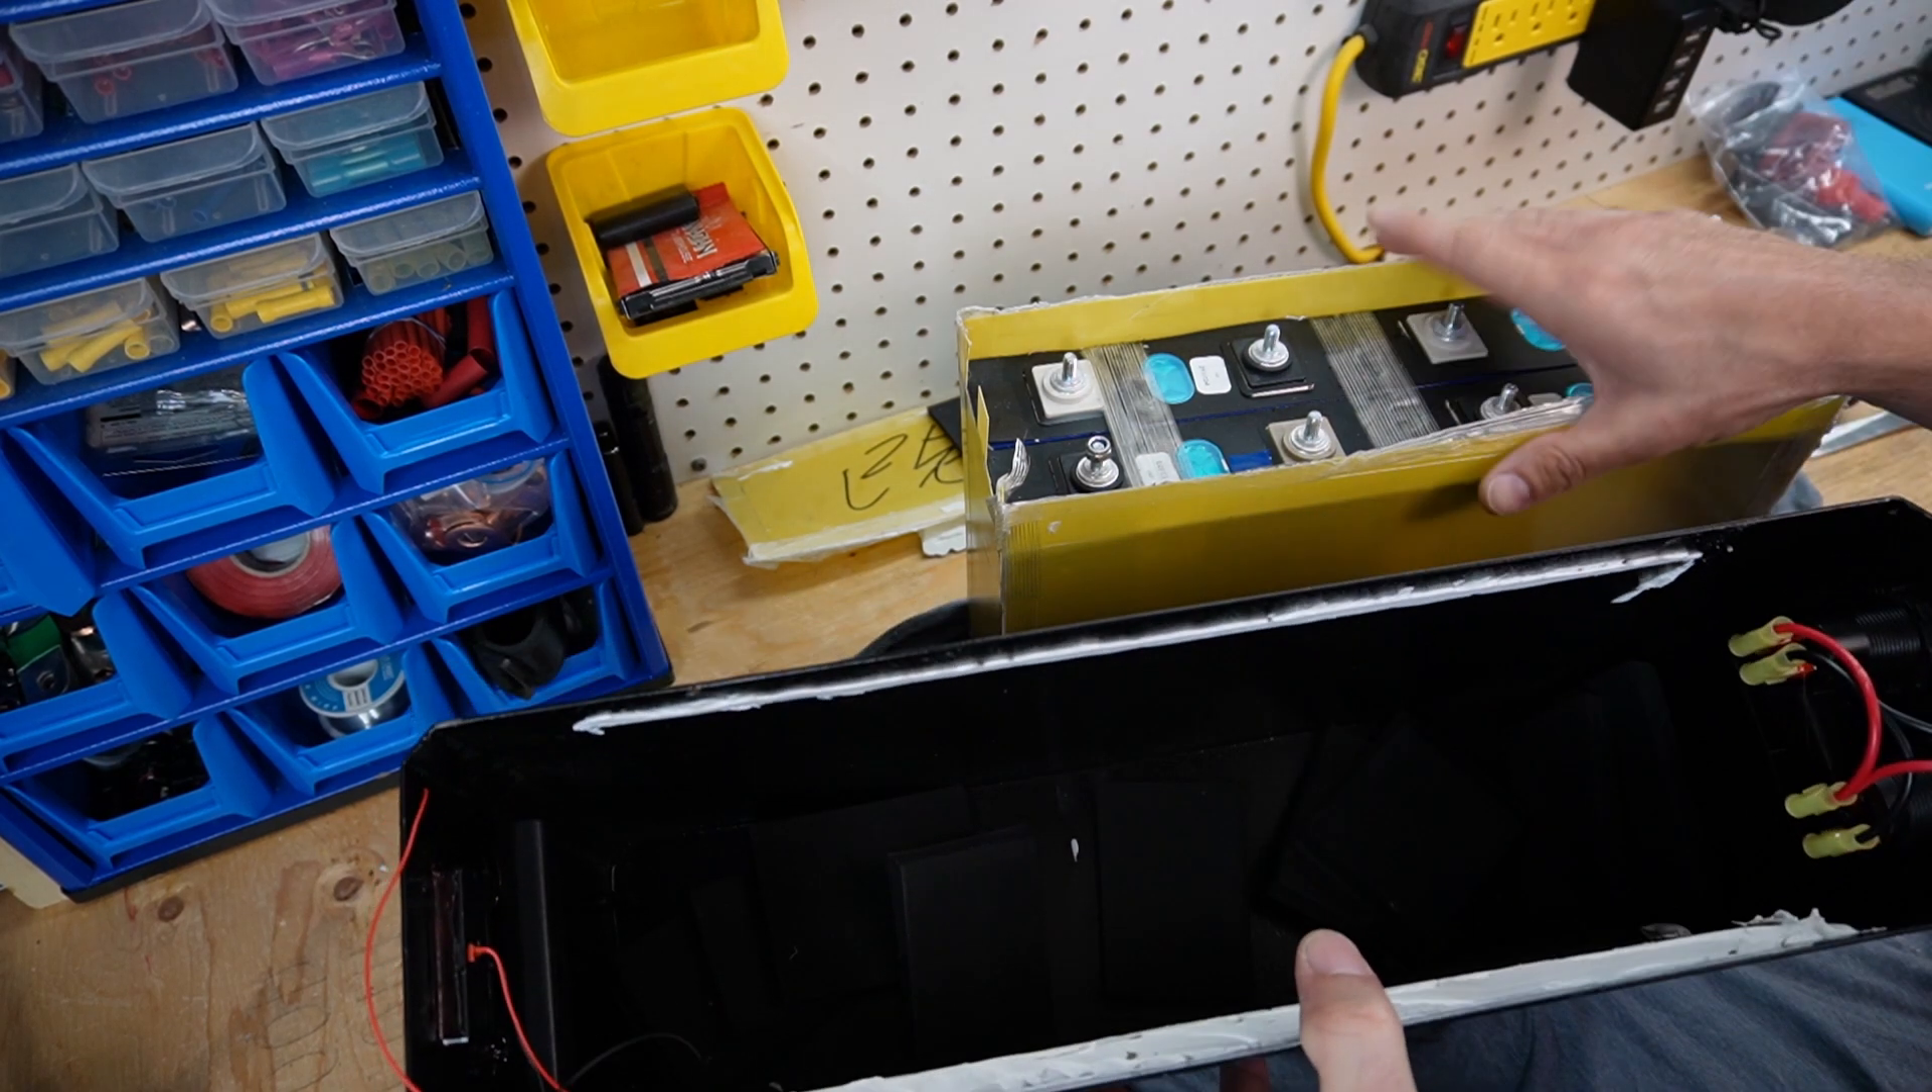I was able to slide the battery pack out of the case.